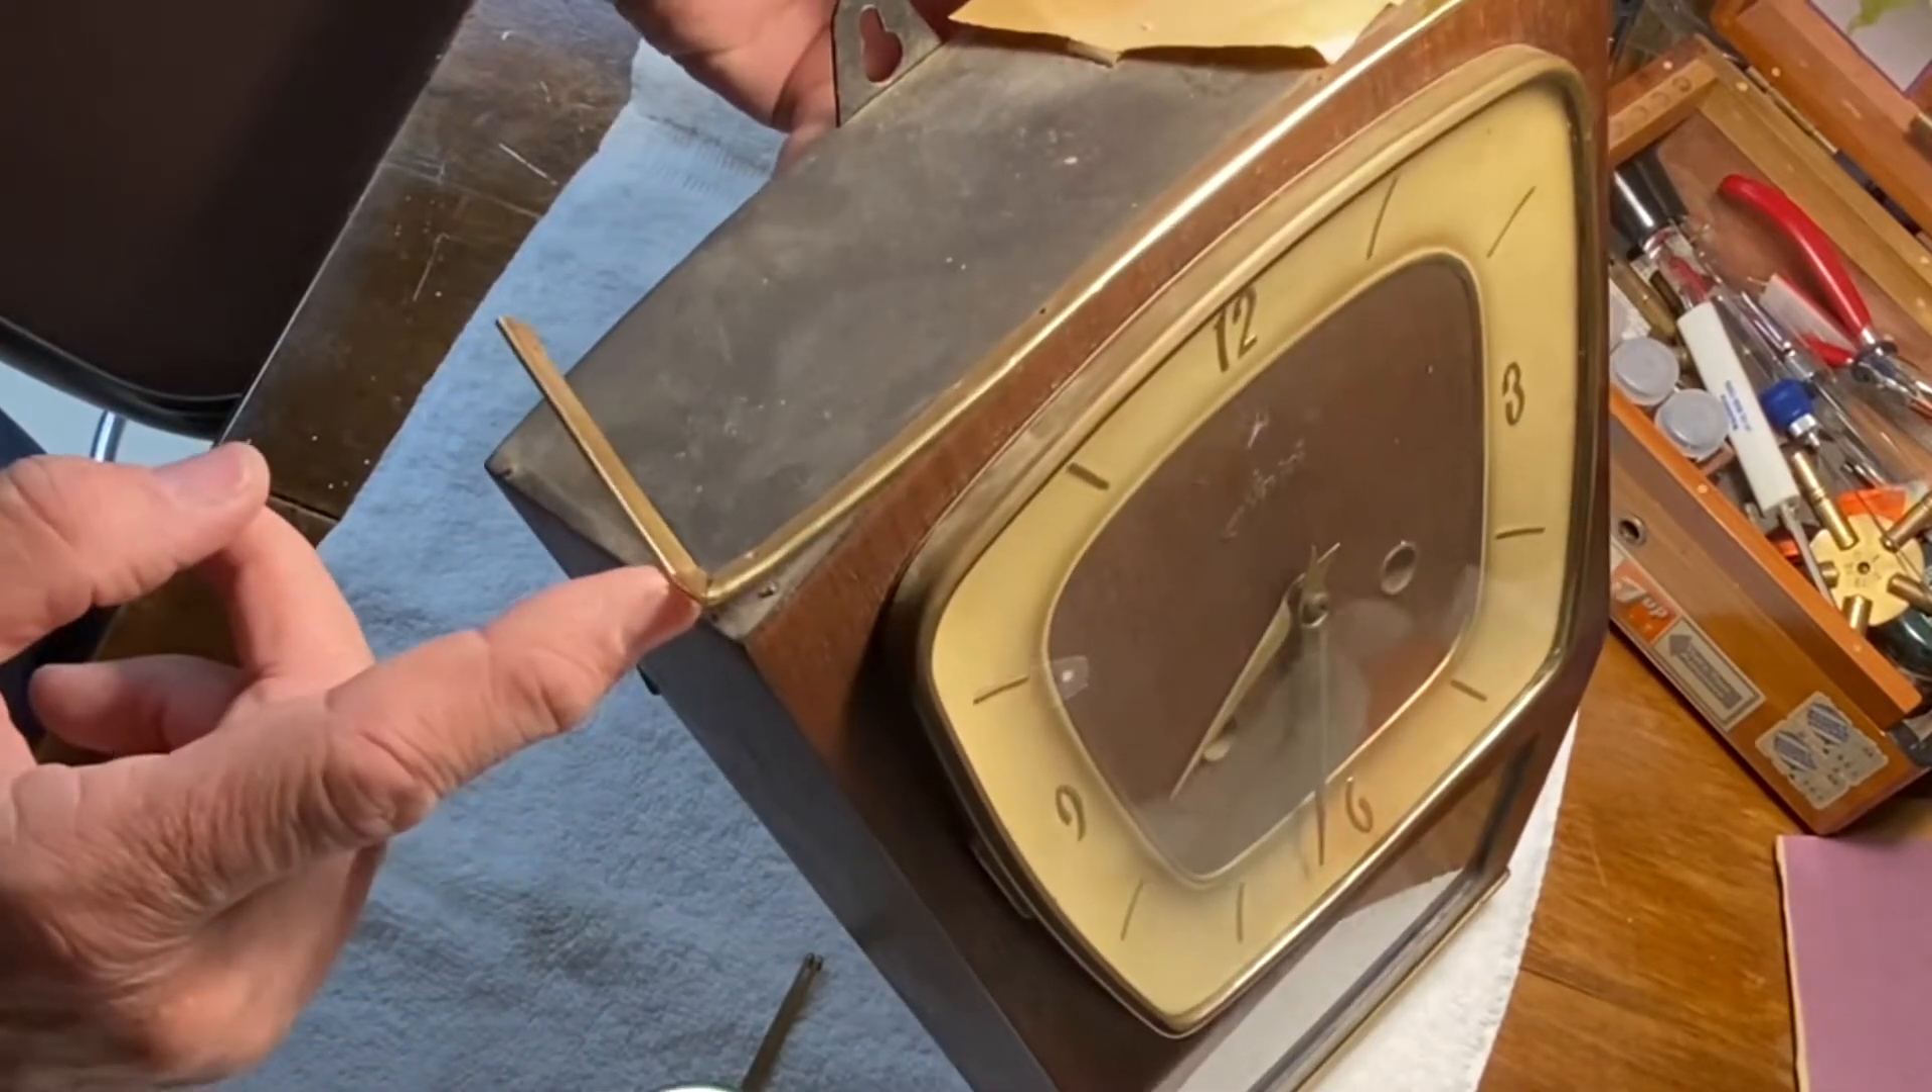We have a nice piece of brass trim that goes around the top and also the bottom and it has lifted up here it looks like it caught on something the little nails are there.